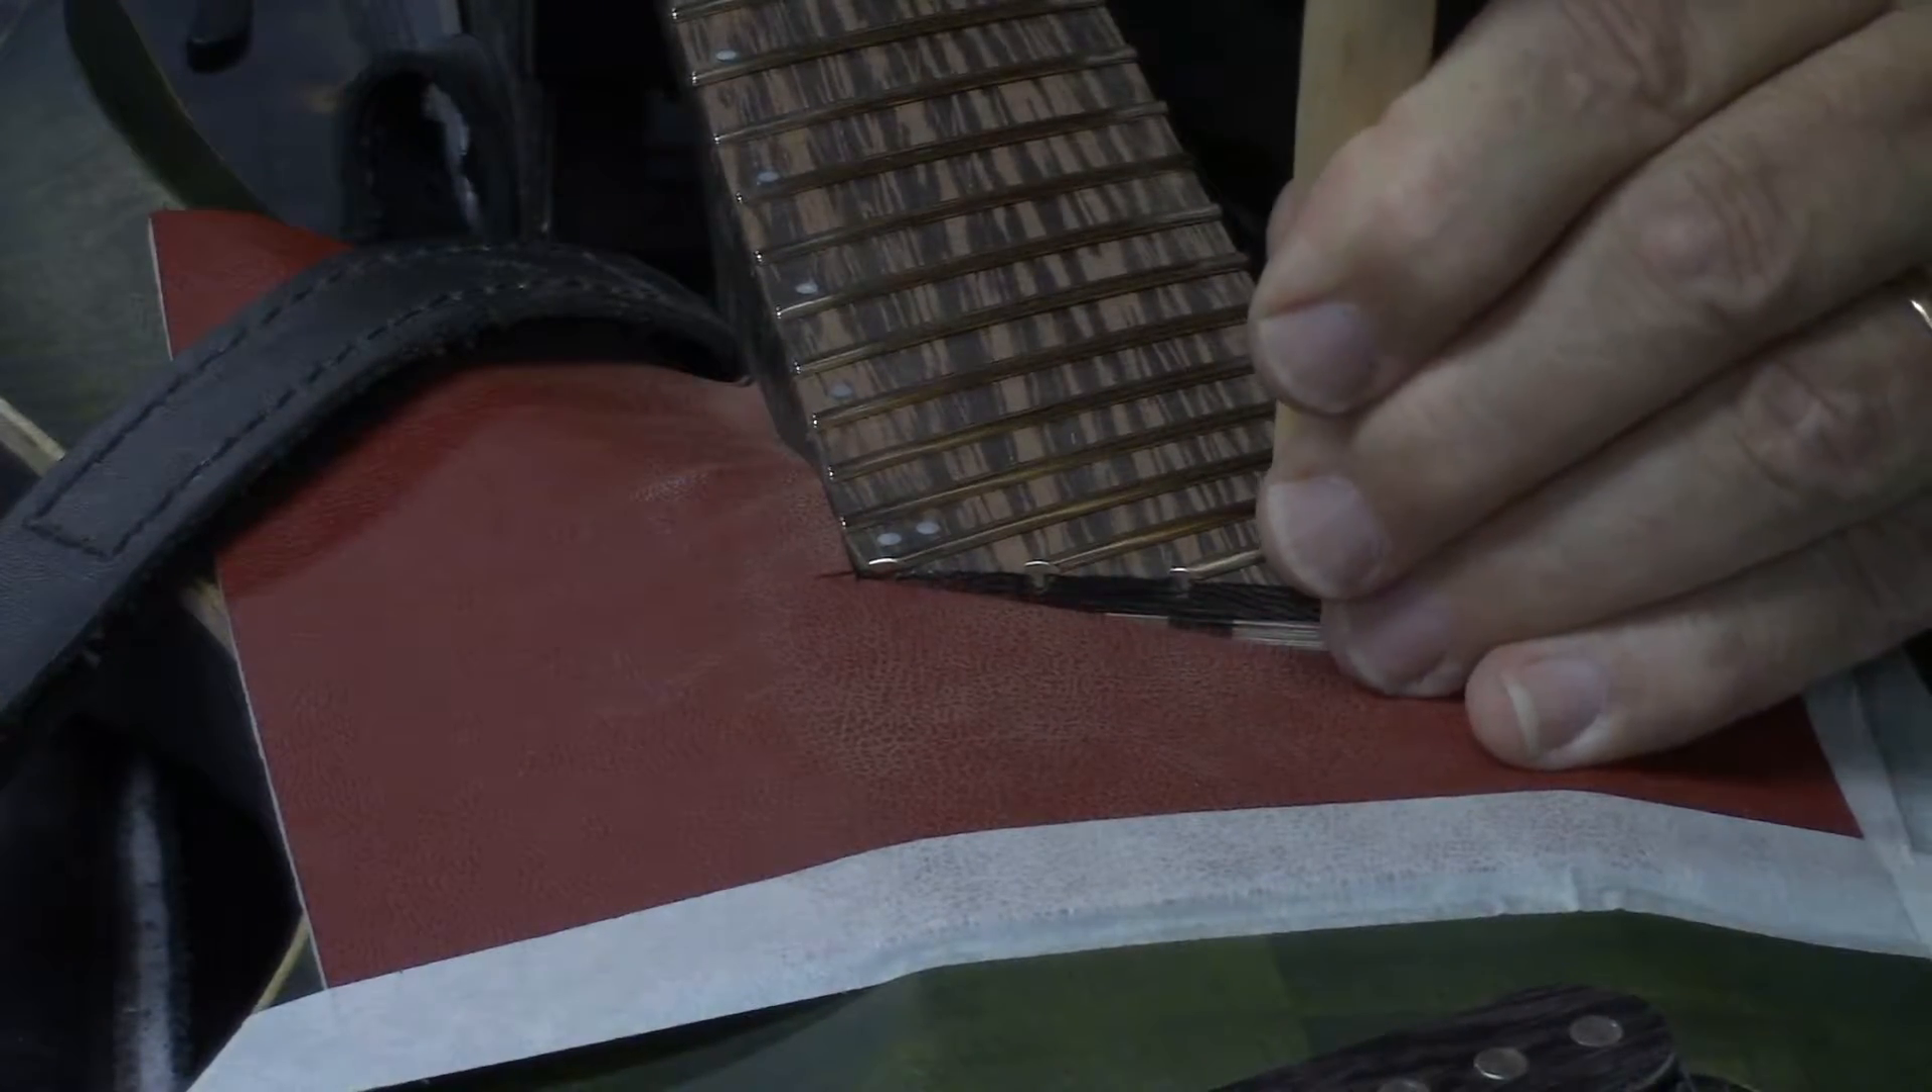Frets are in now we're on to the edge dress.